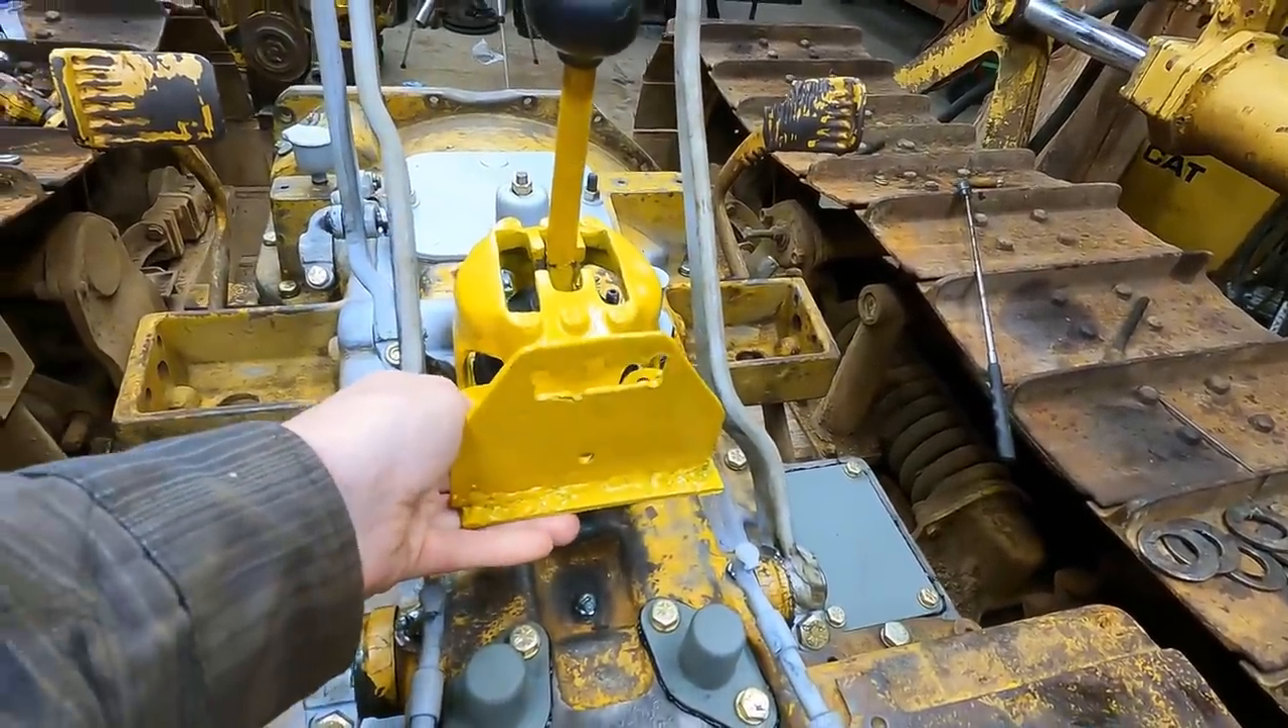One other thing I haven't installed yet is this. This is the winch gear selector.